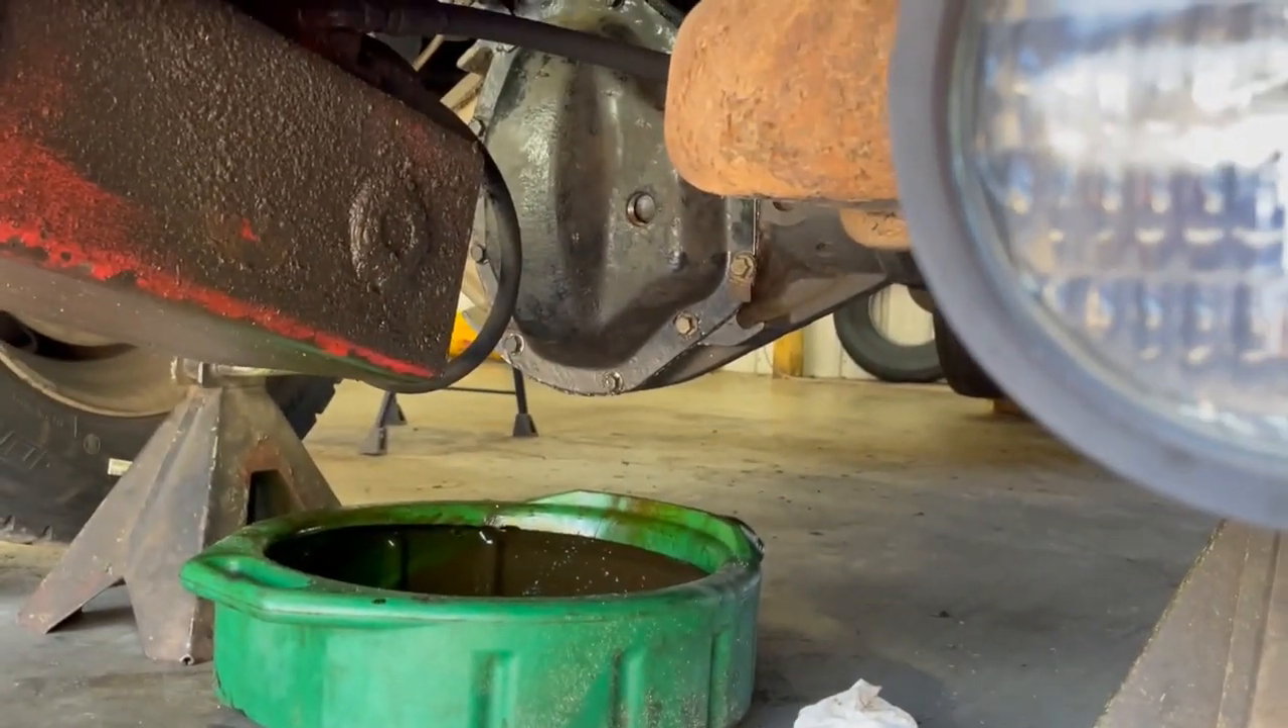Okay we've got the cover back on and everything ready to fill it up with oil.